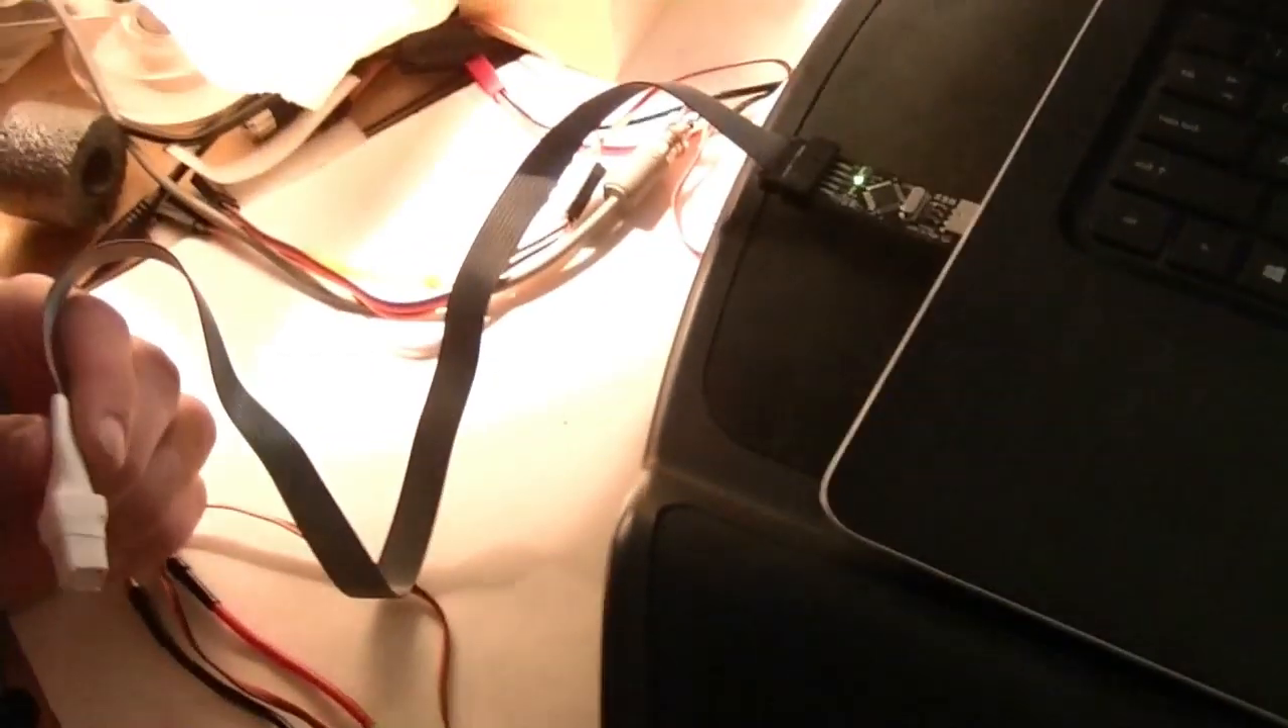Okay, so John just plugged in the USB ASP programming card right there into the USB port.